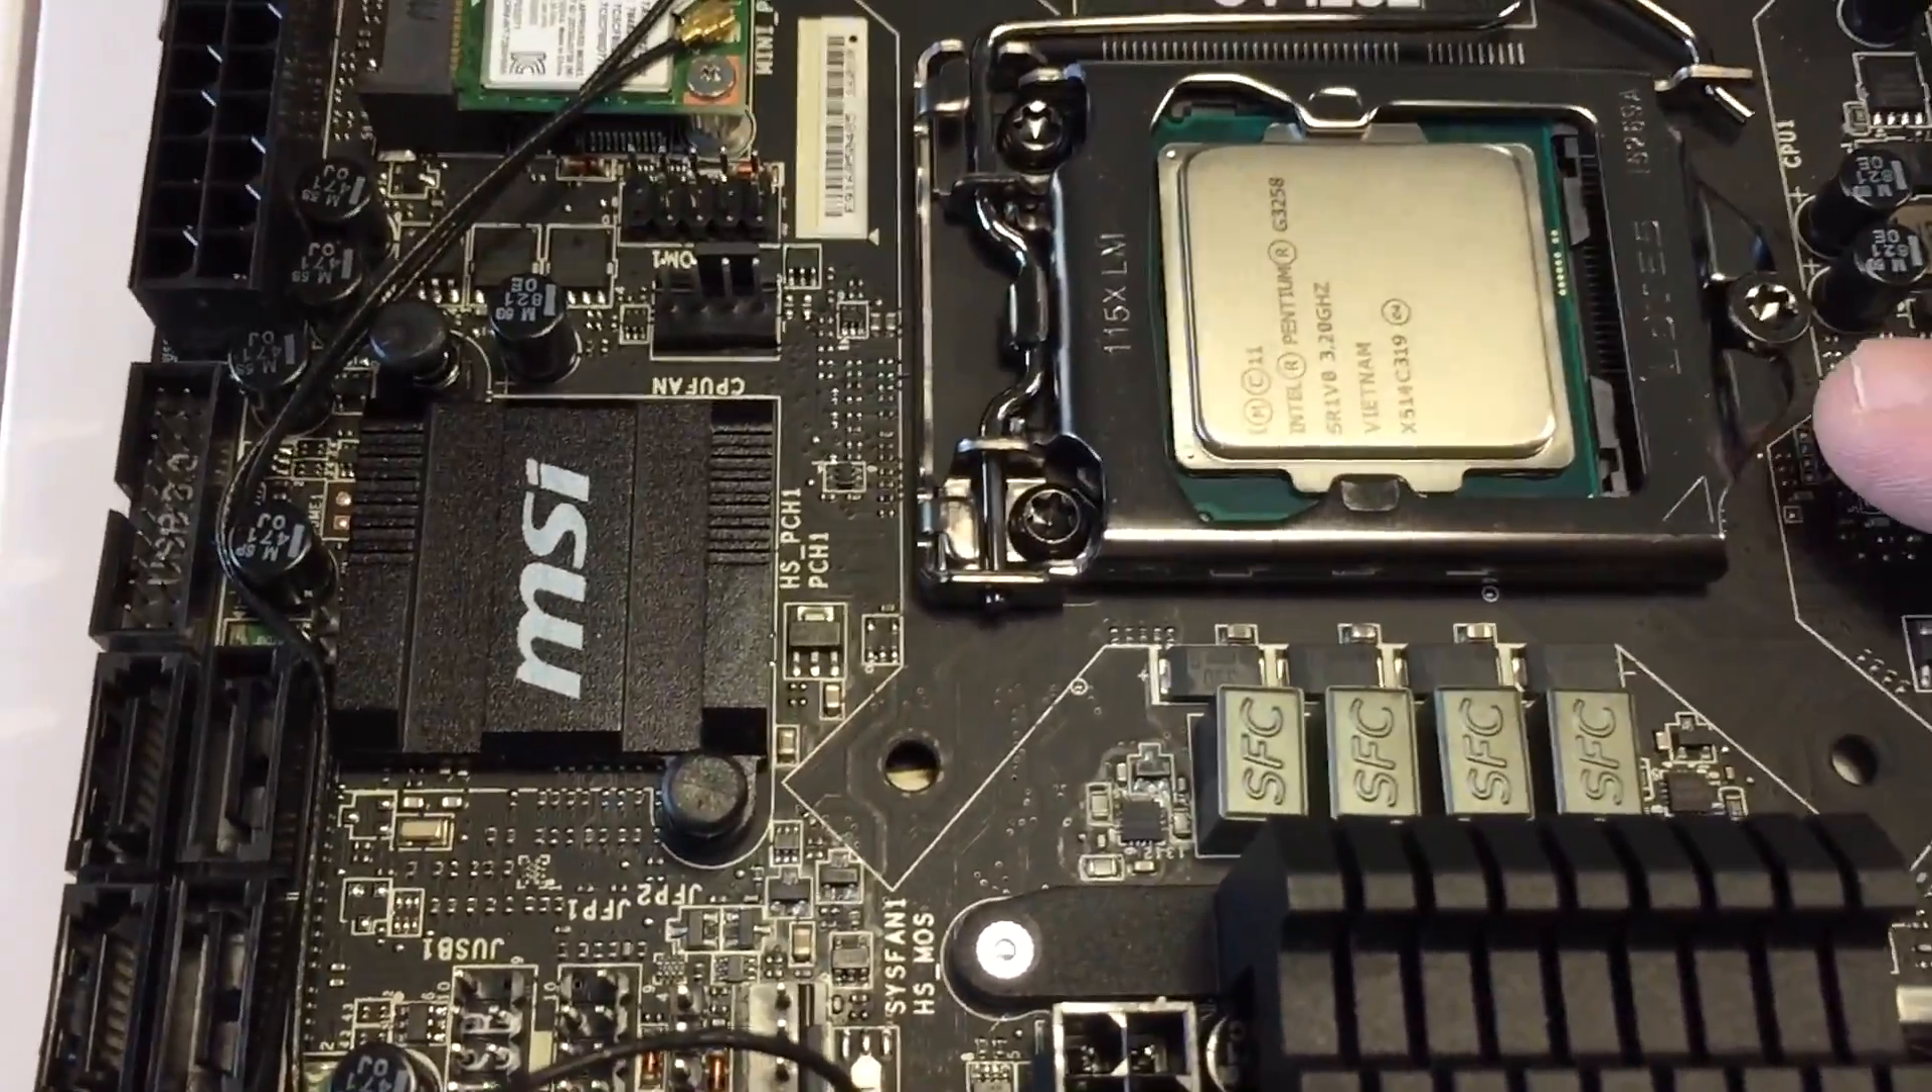And the CPU is now installed in here.